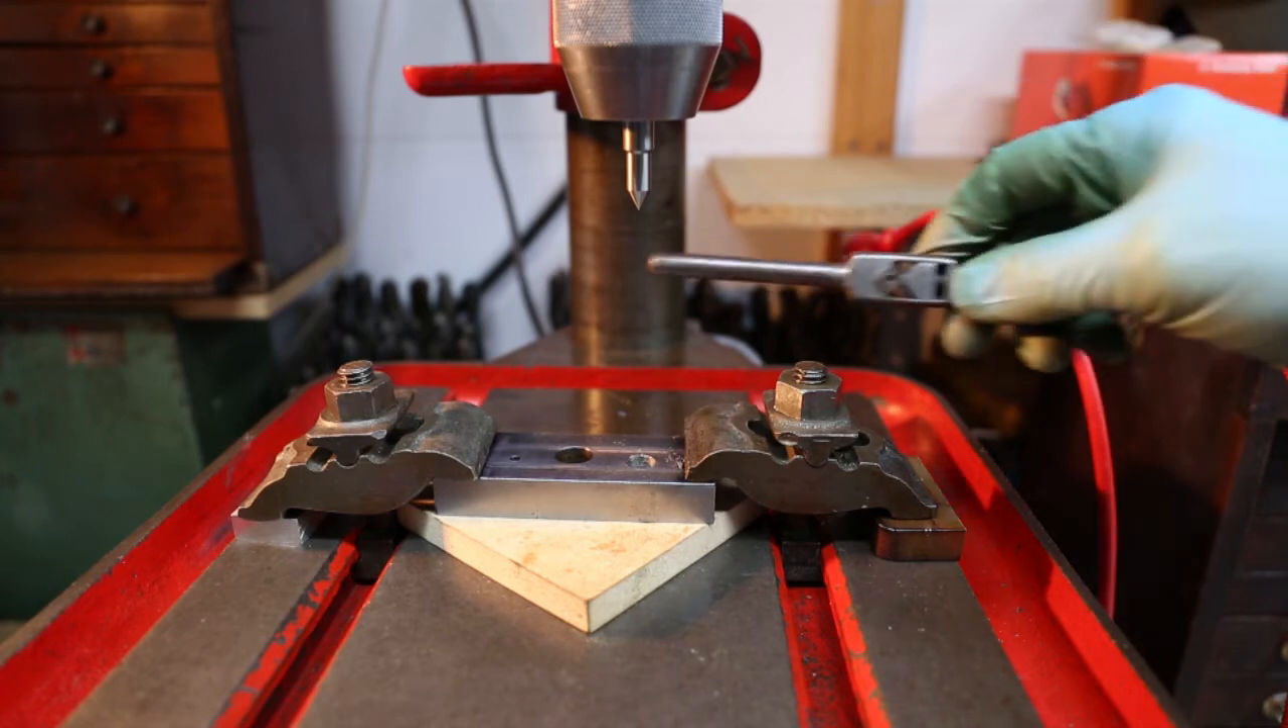I've taken the drill out and put the center back in the chuck.